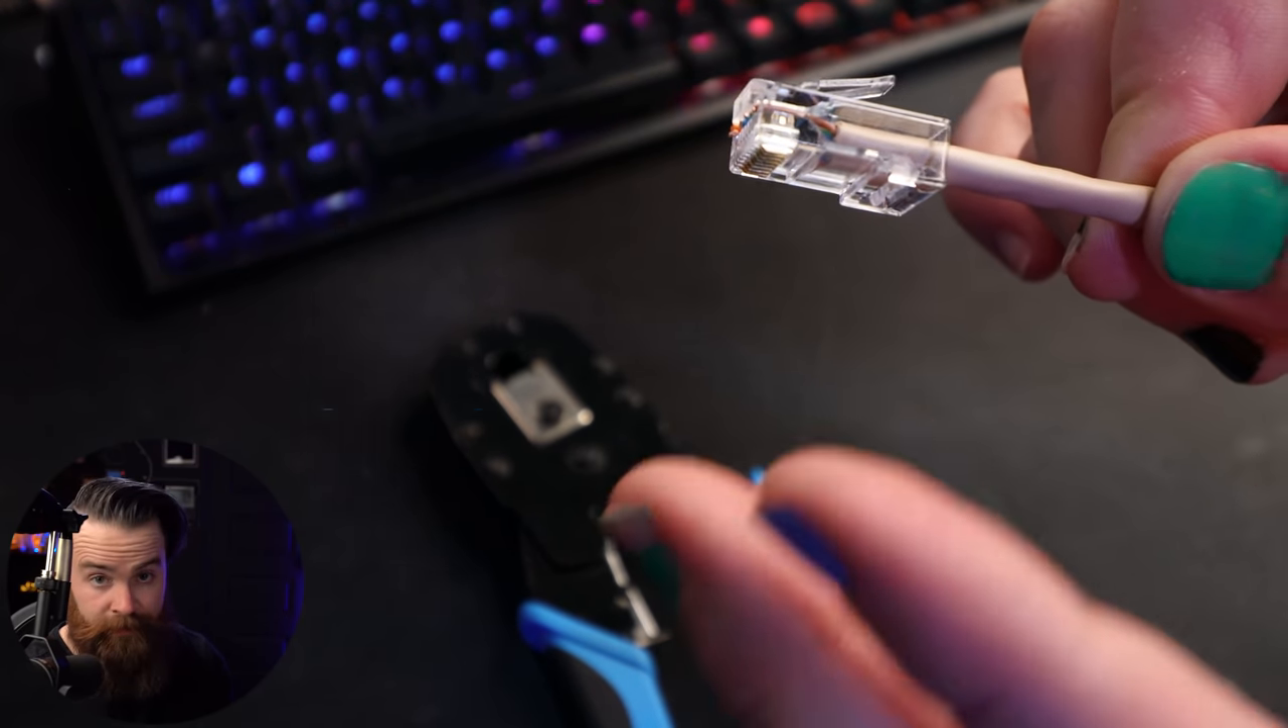Now notice this real quick. Part of the sheath is inside the ethernet header.